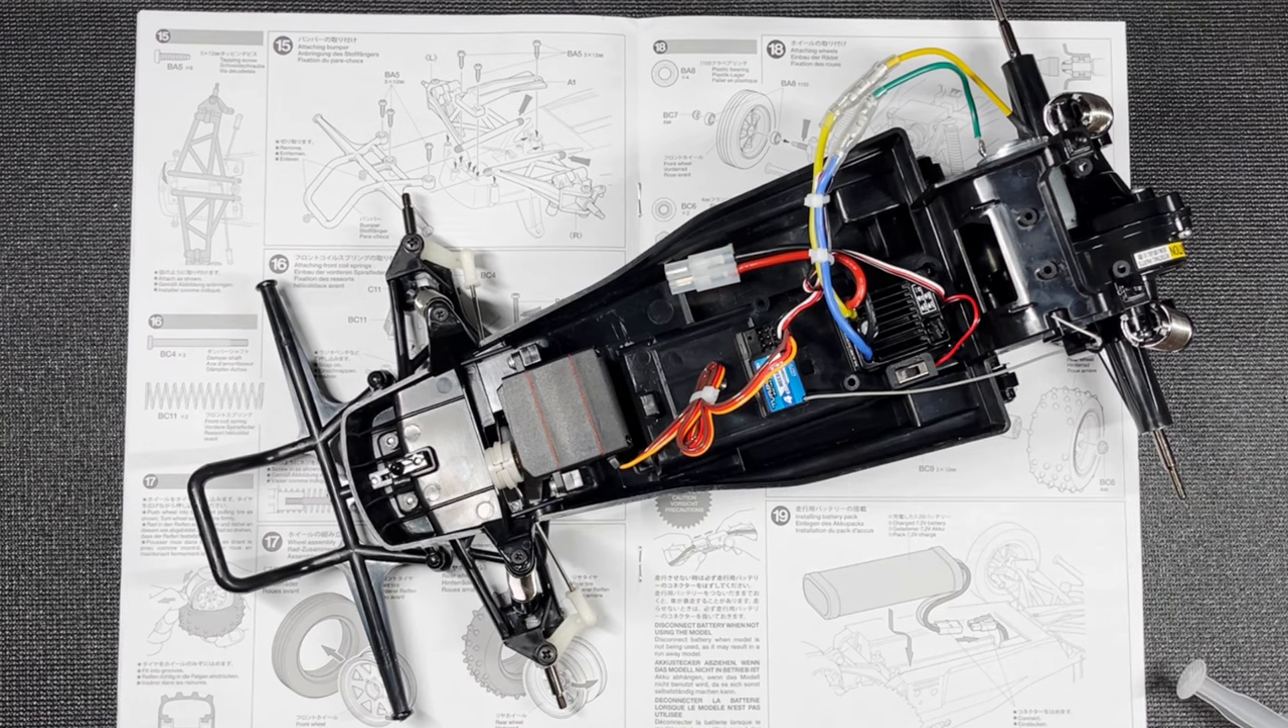All right today we put together the rear suspension as well as the front suspension we also connected the steering.